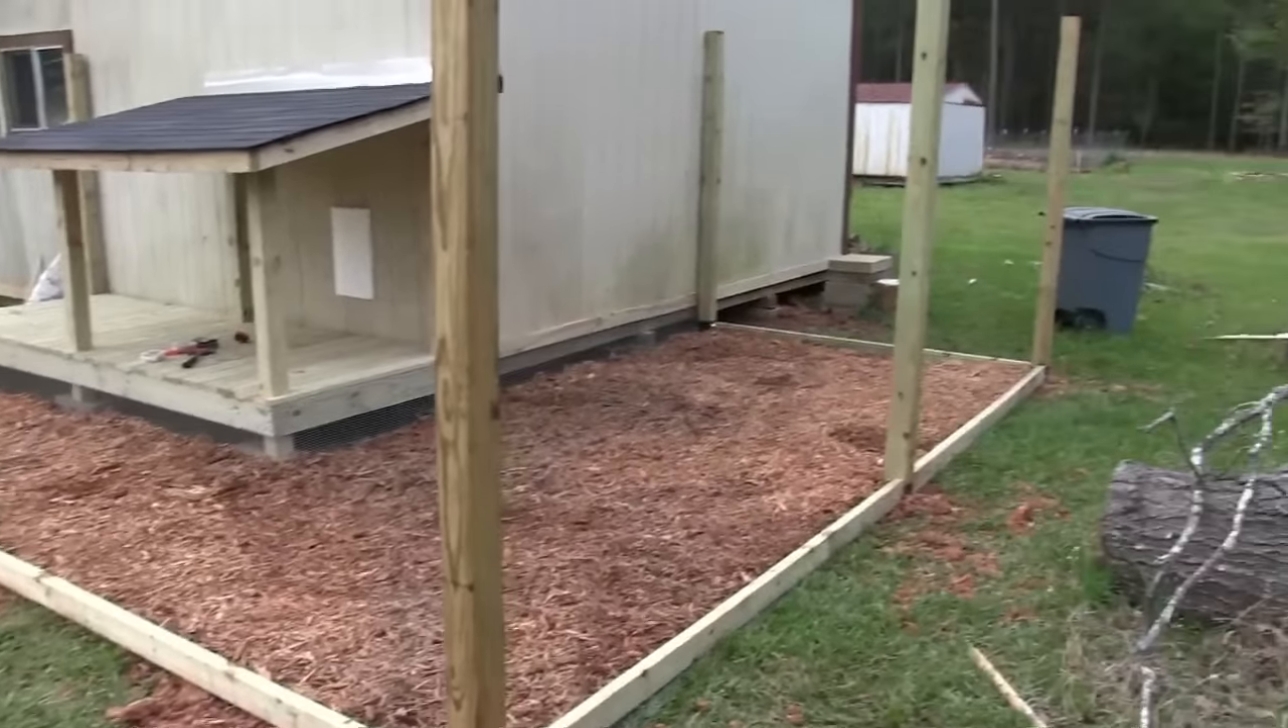So now the only thing I have left to do is put the fence in and we're gonna do that next.